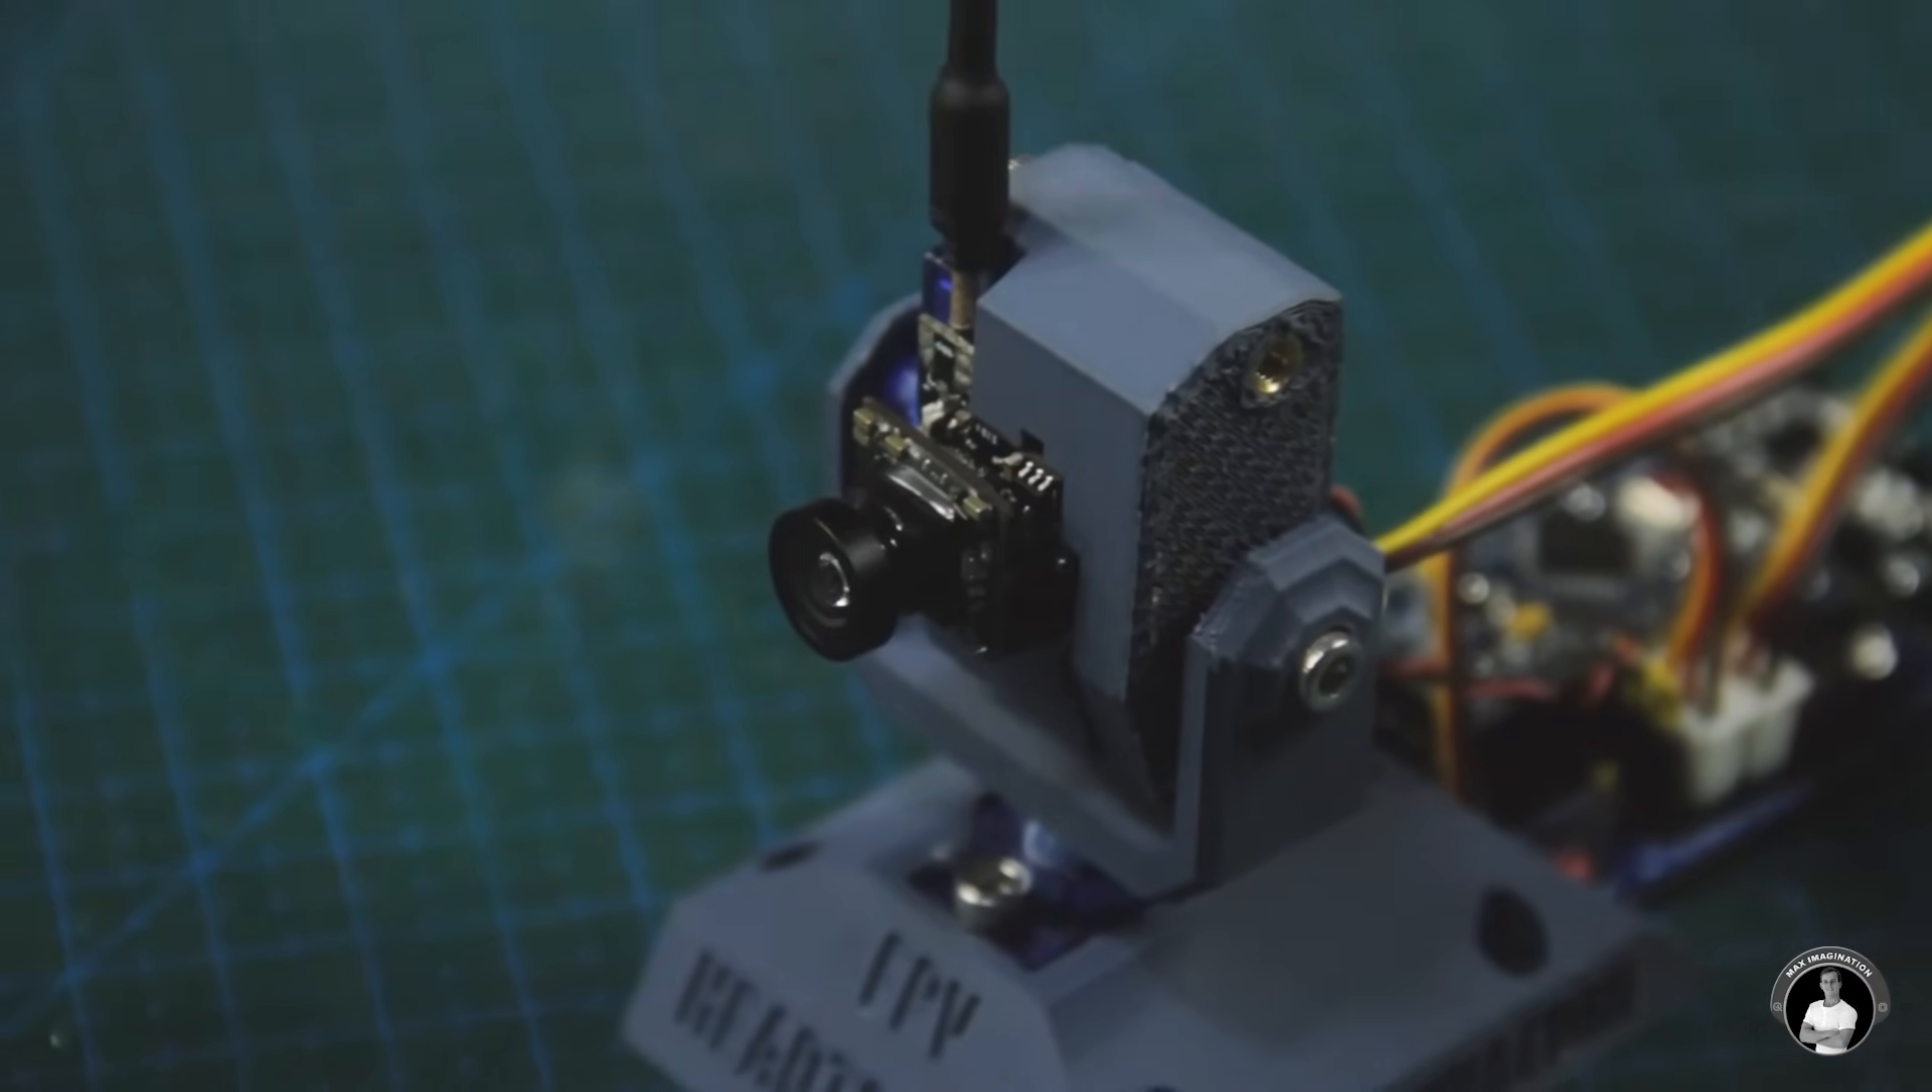After attaching the 2 .4GHz antenna, our head tracking camera unit is fully assembled, and it now needs a source of power, which will be an 18650 cell.